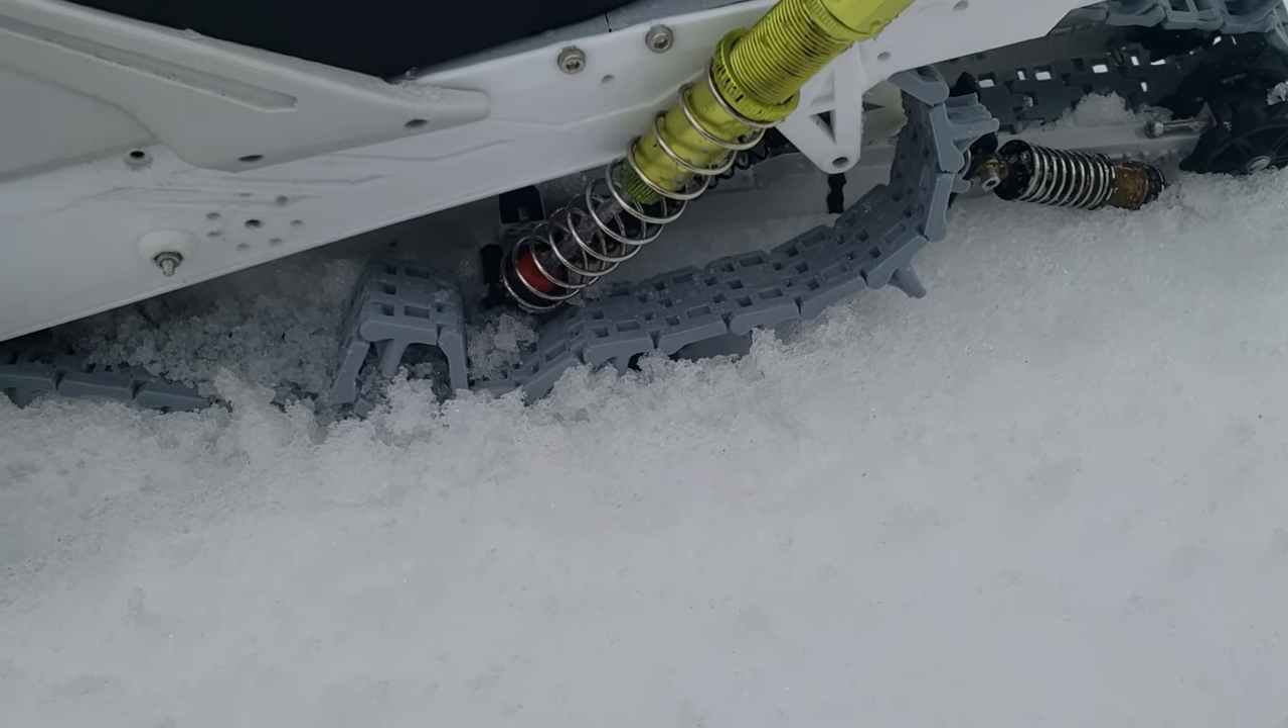Yep looks like the track came off.